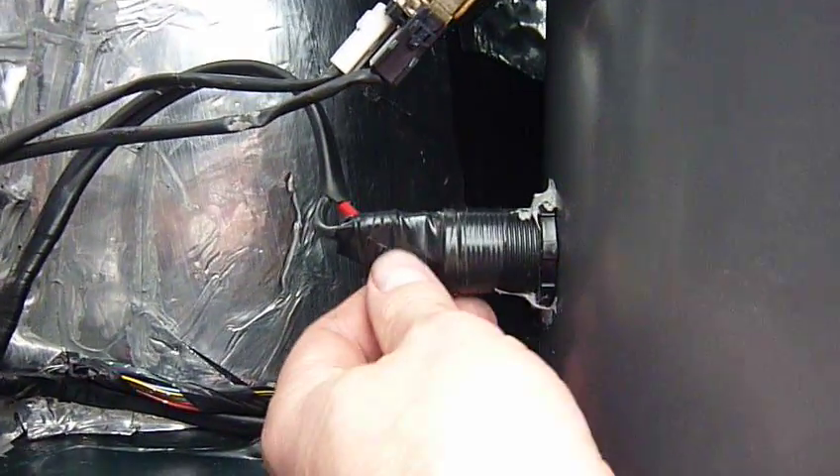And to make sure we have no earthing on the body, apart from the wire itself been insulated, I've run some, quite a bit of electrical tape around it, just to be sure.